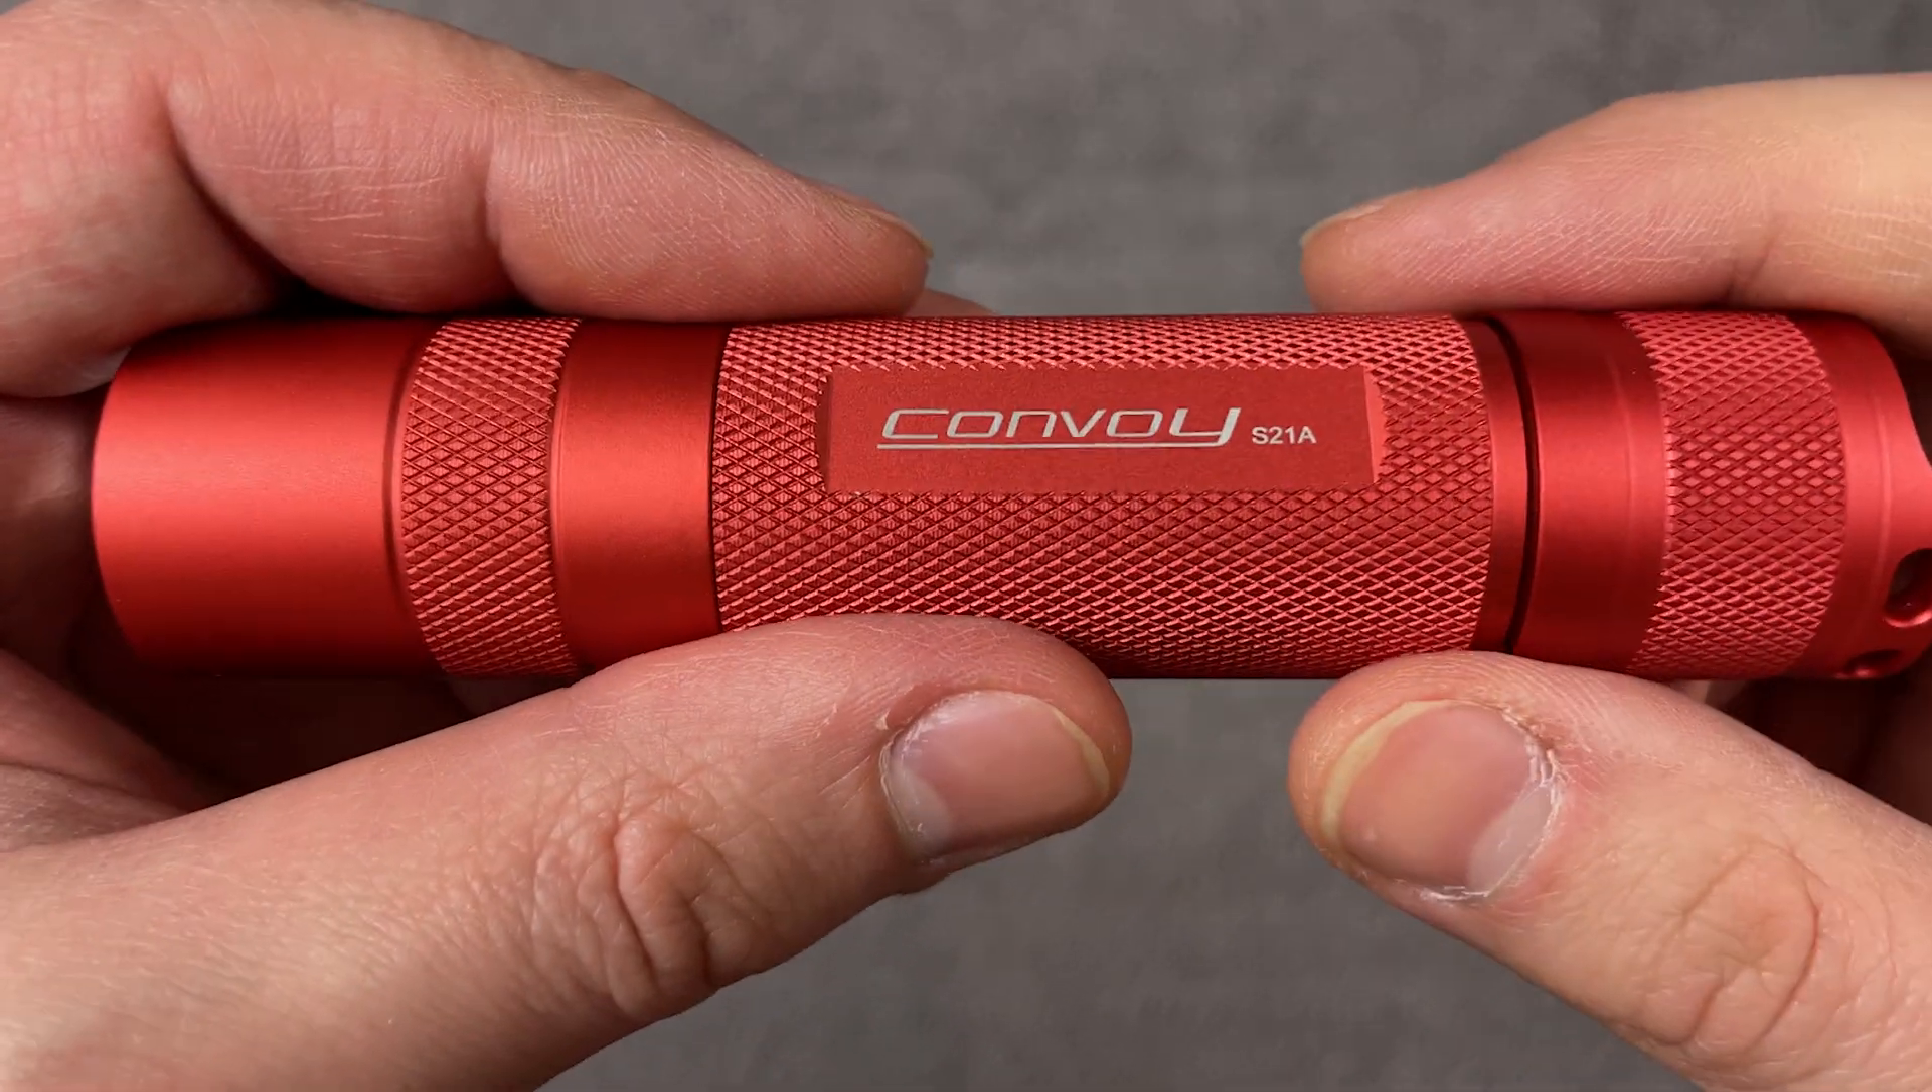When you close the tail cap it does not reach the body. And there's the gap and some dust get inside on the seal ring.